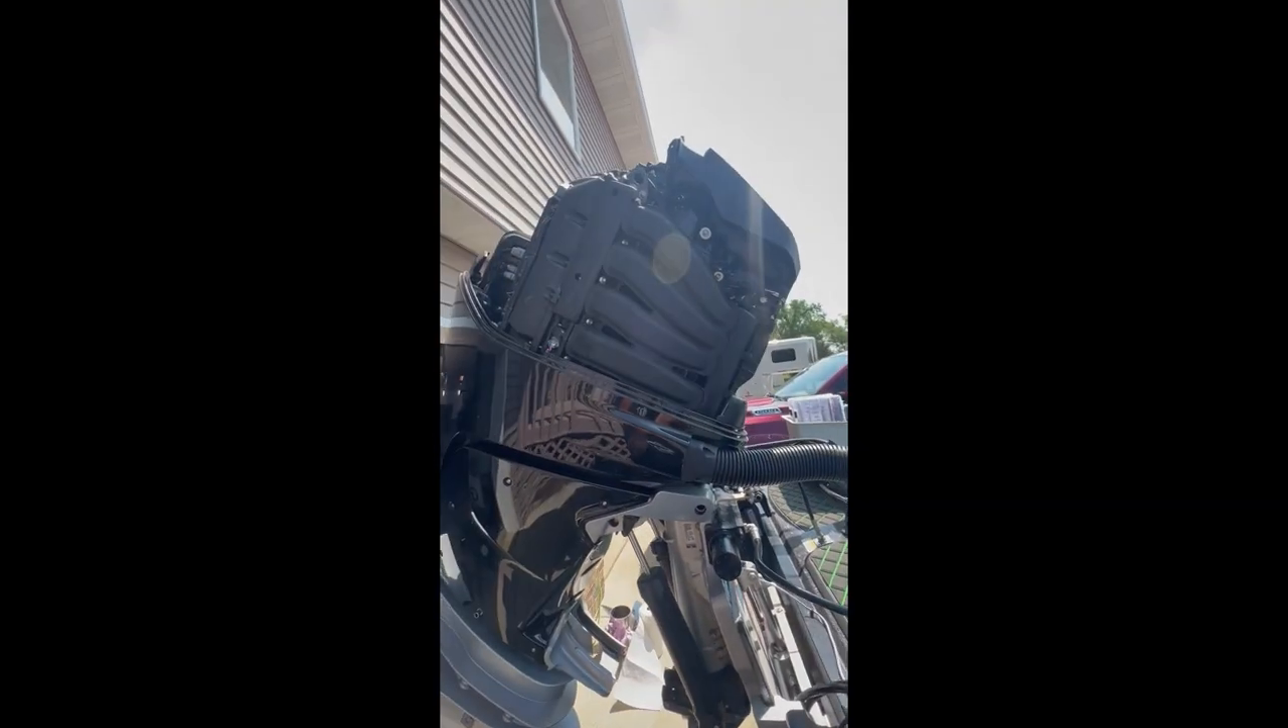And I haven't put the cowling back on yet, but that, if you happen to have a buddy that's handy, would be nice taking it off and putting it on because it's actually pretty heavy.